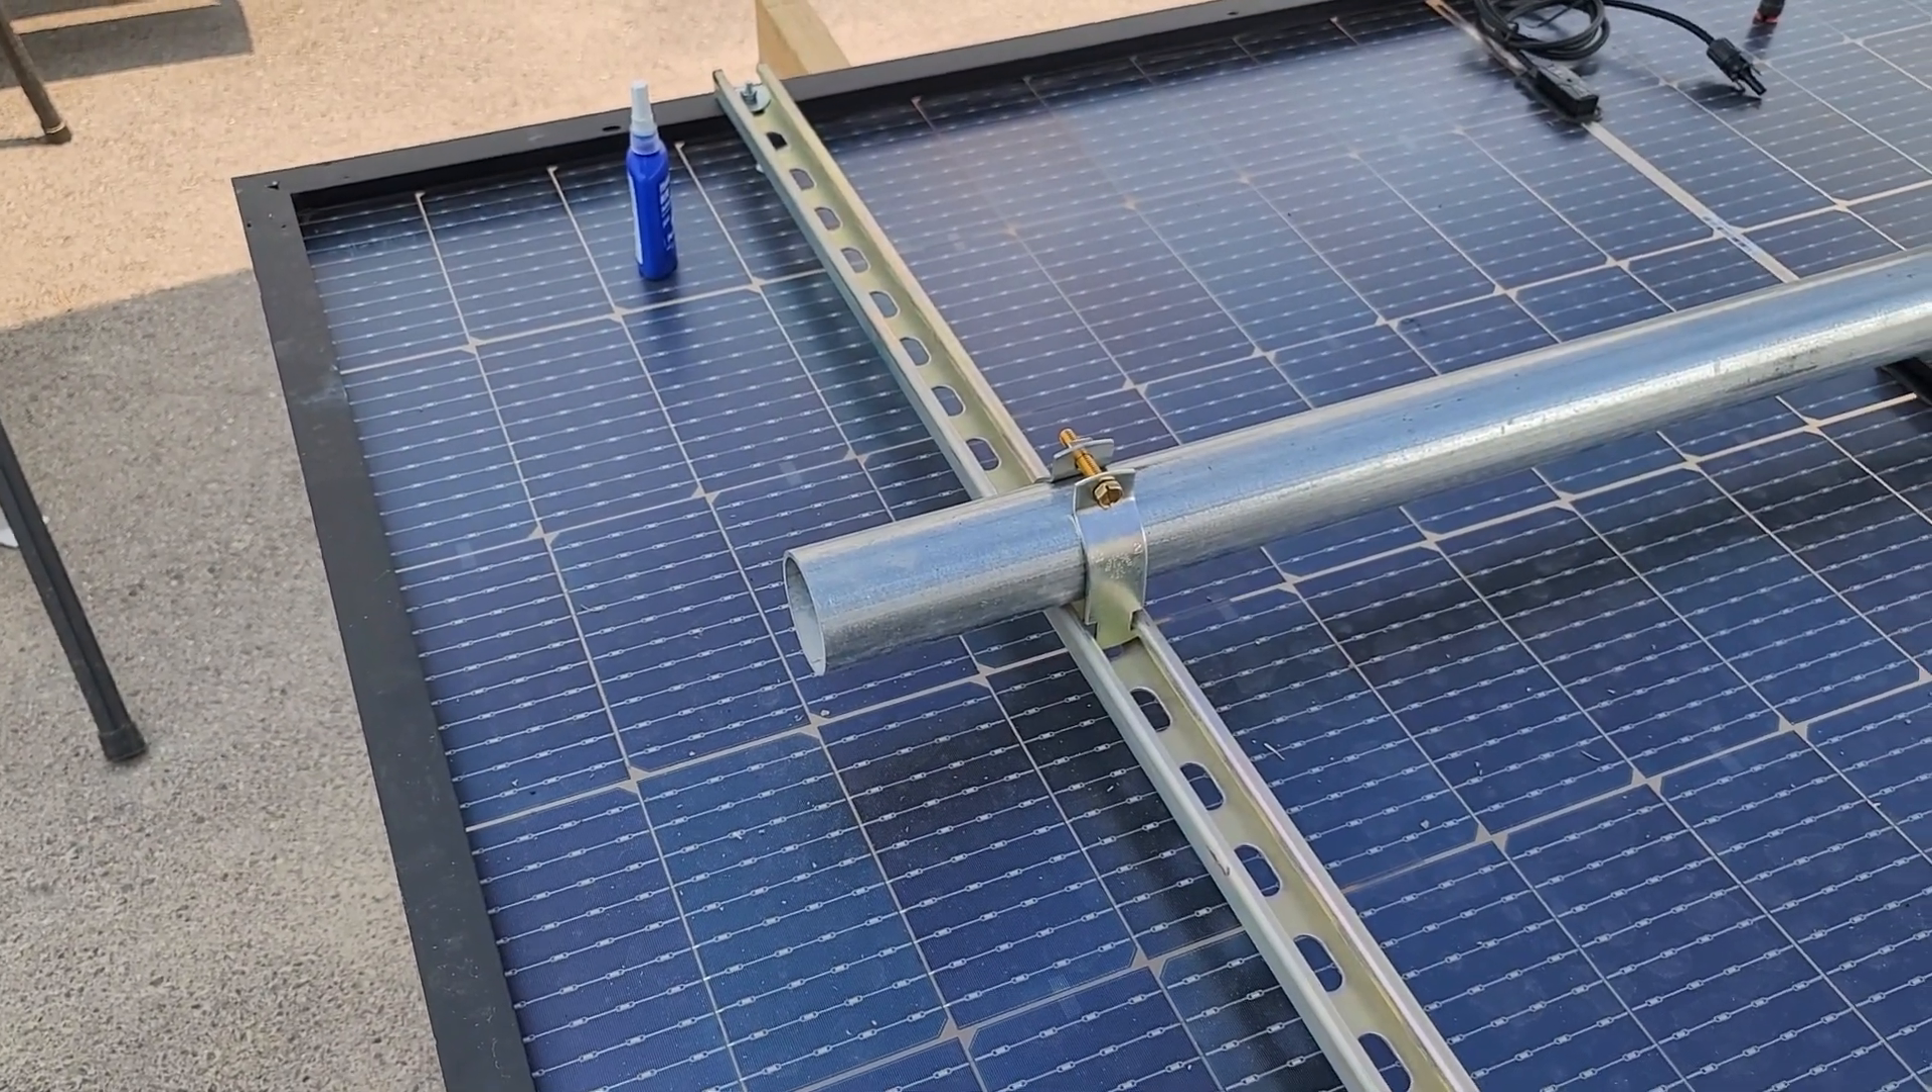You can see here one of the finished products of after putting on the unistrut as well as this three inch galvanized pipe and it's going to go on a top cap here that I'll show you in one second.